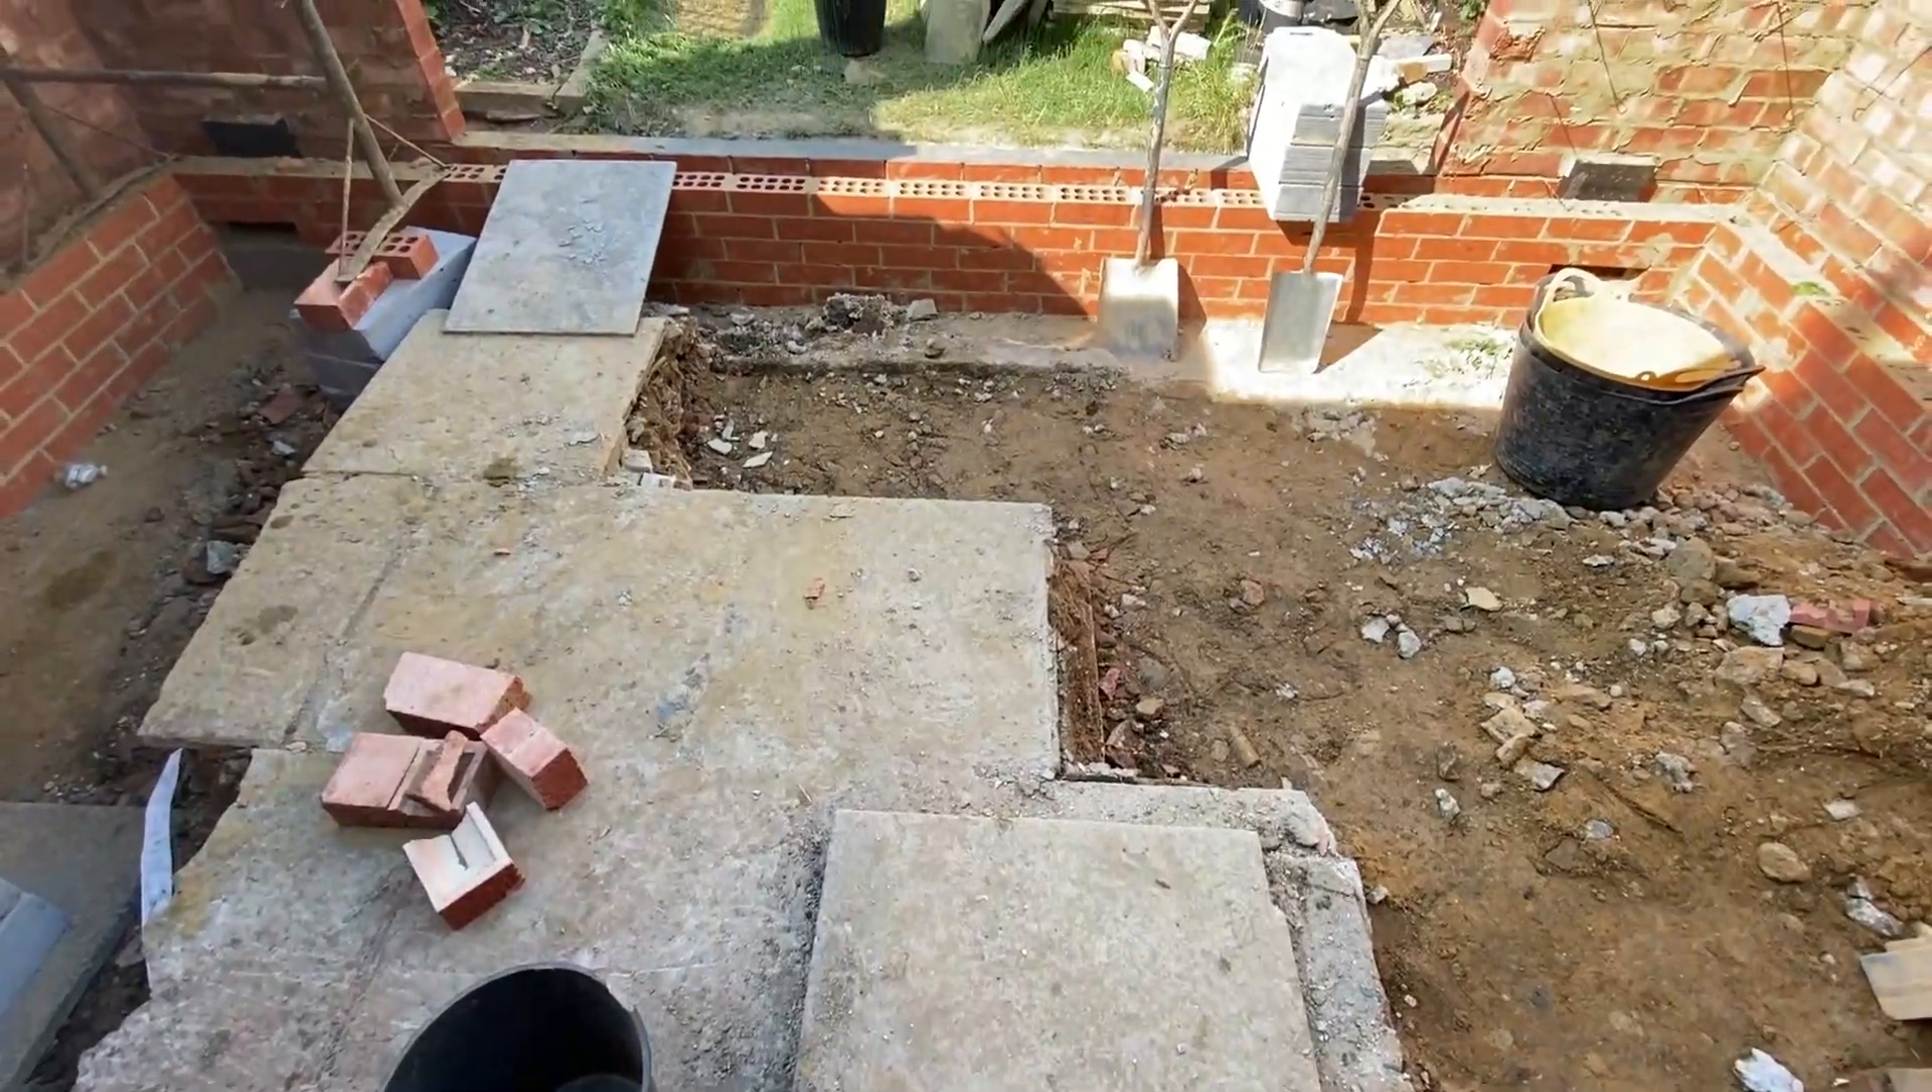You can see the patio that we've started taking out so it now looks like it's quite a deep cavity here.